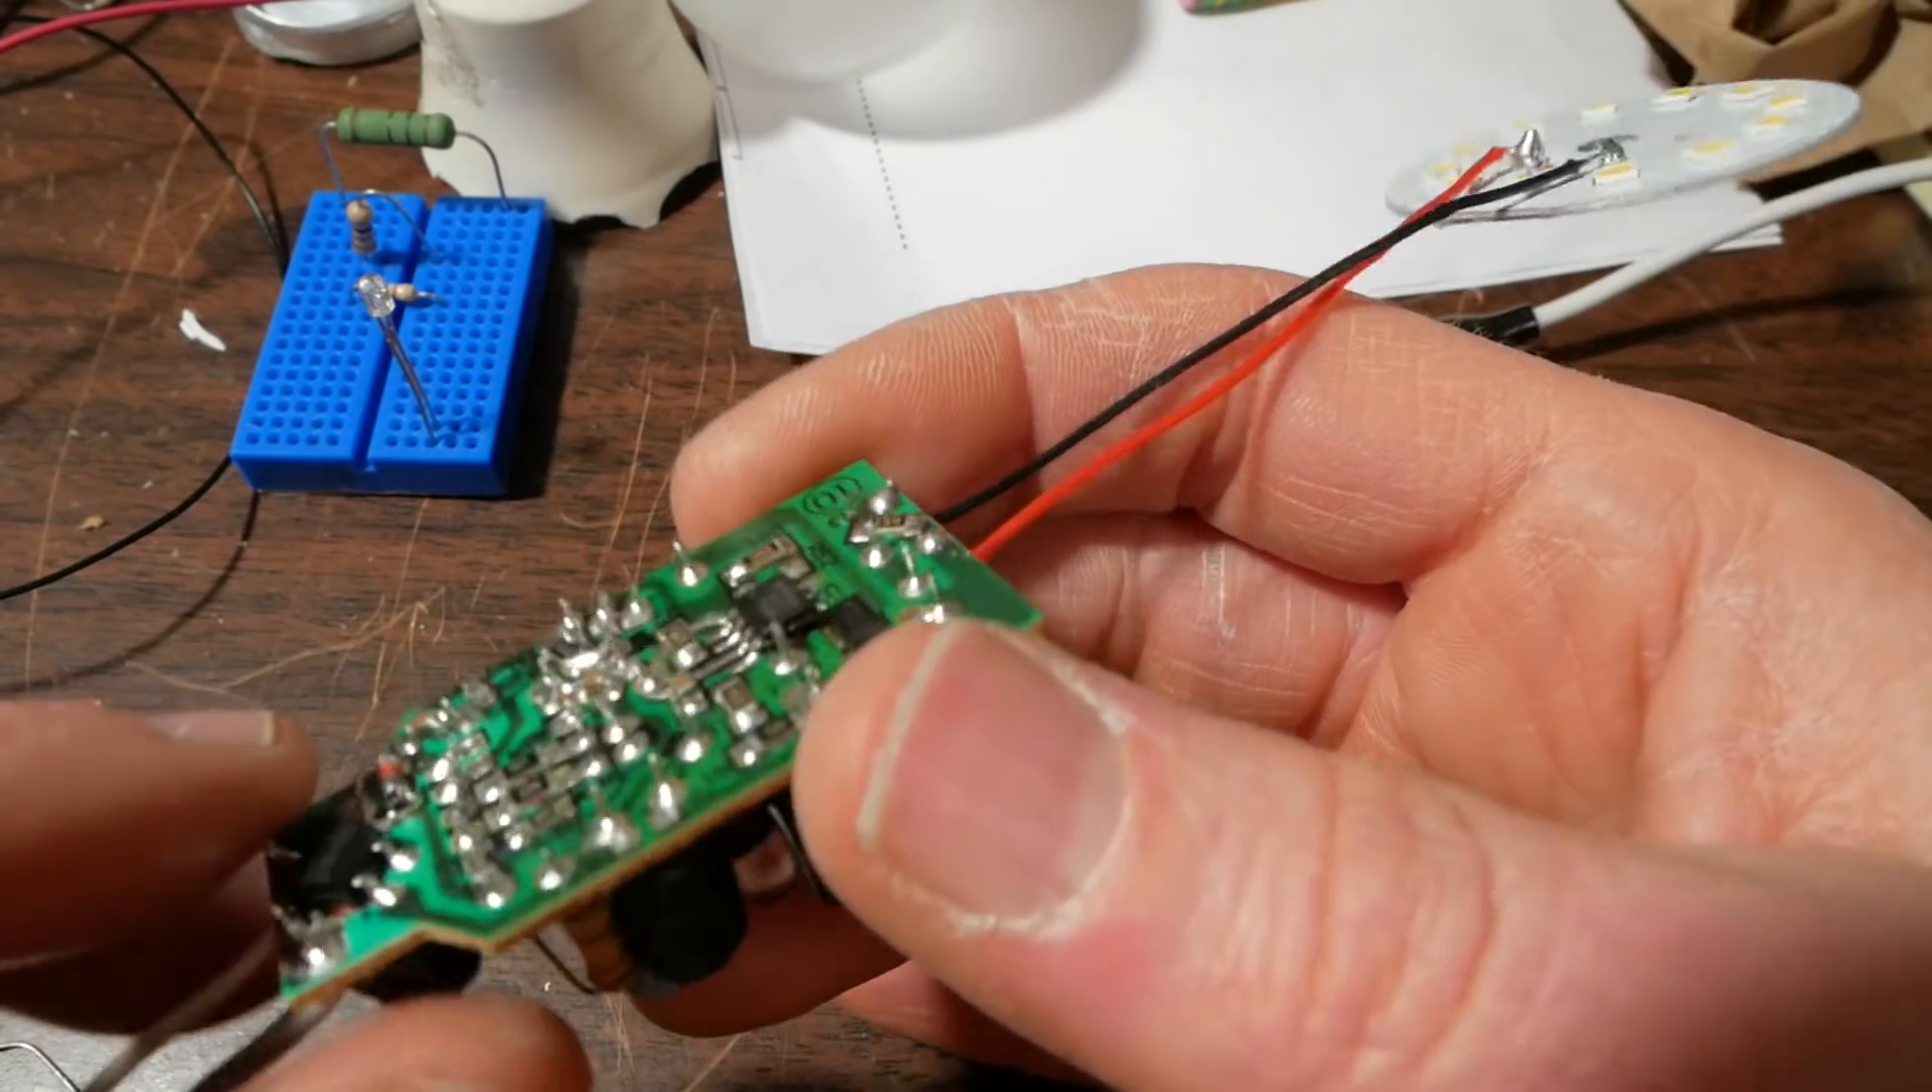Okay so I liberated the driver board from the bulb.